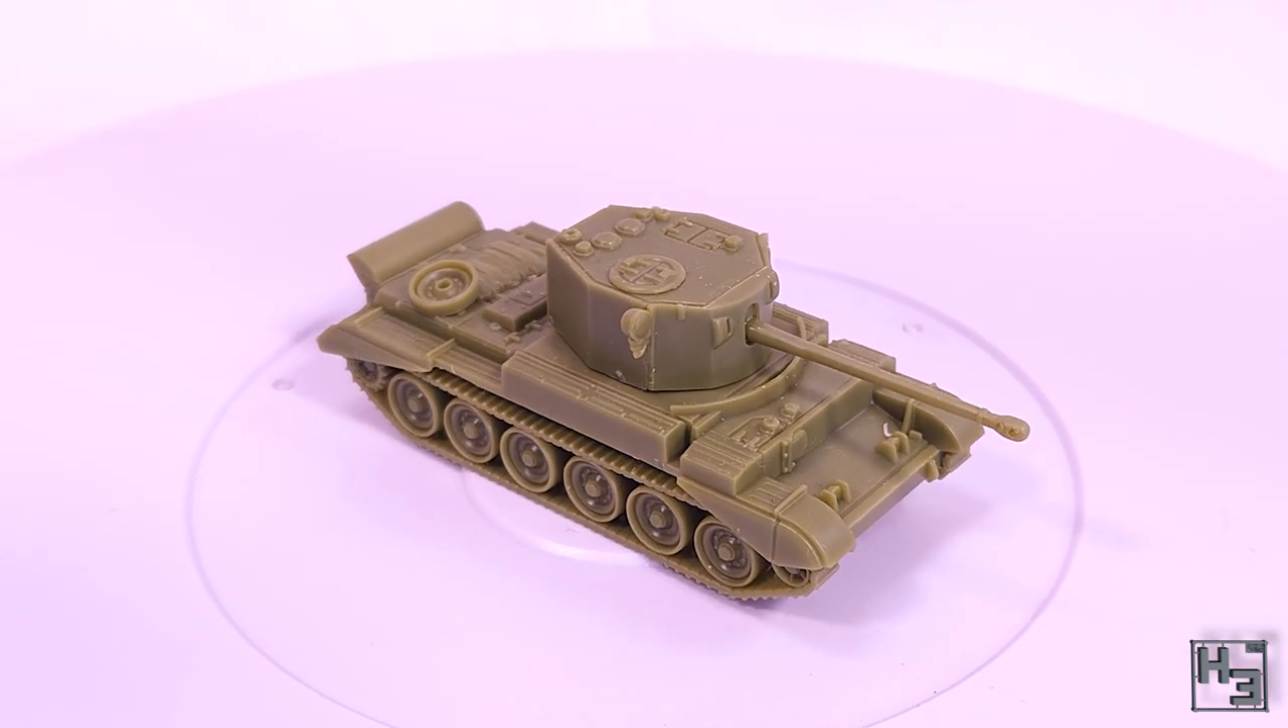We can use the miracle of magnets to drop the turret nicely into place. Nice and easy. And that's it.